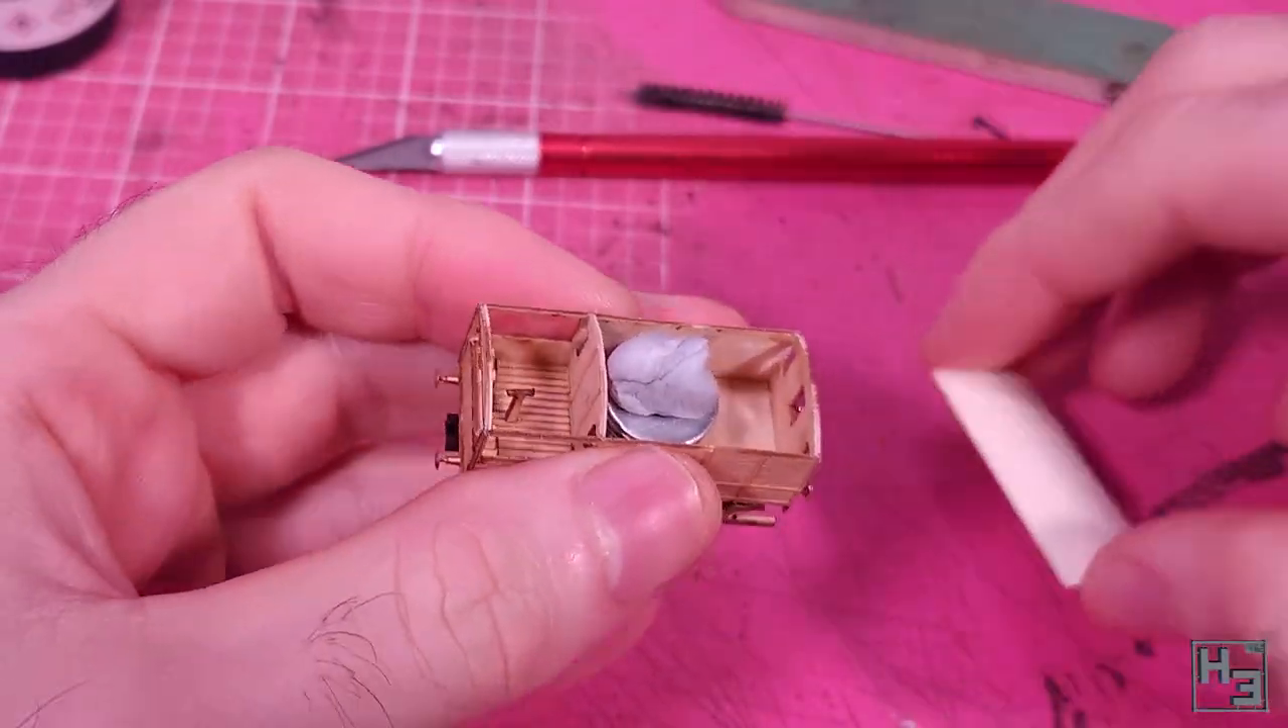Obviously because I want to install the glazing after painting, and that has to be done from the inside, I've not glued the roof into place, and I've just blue tacked it down.